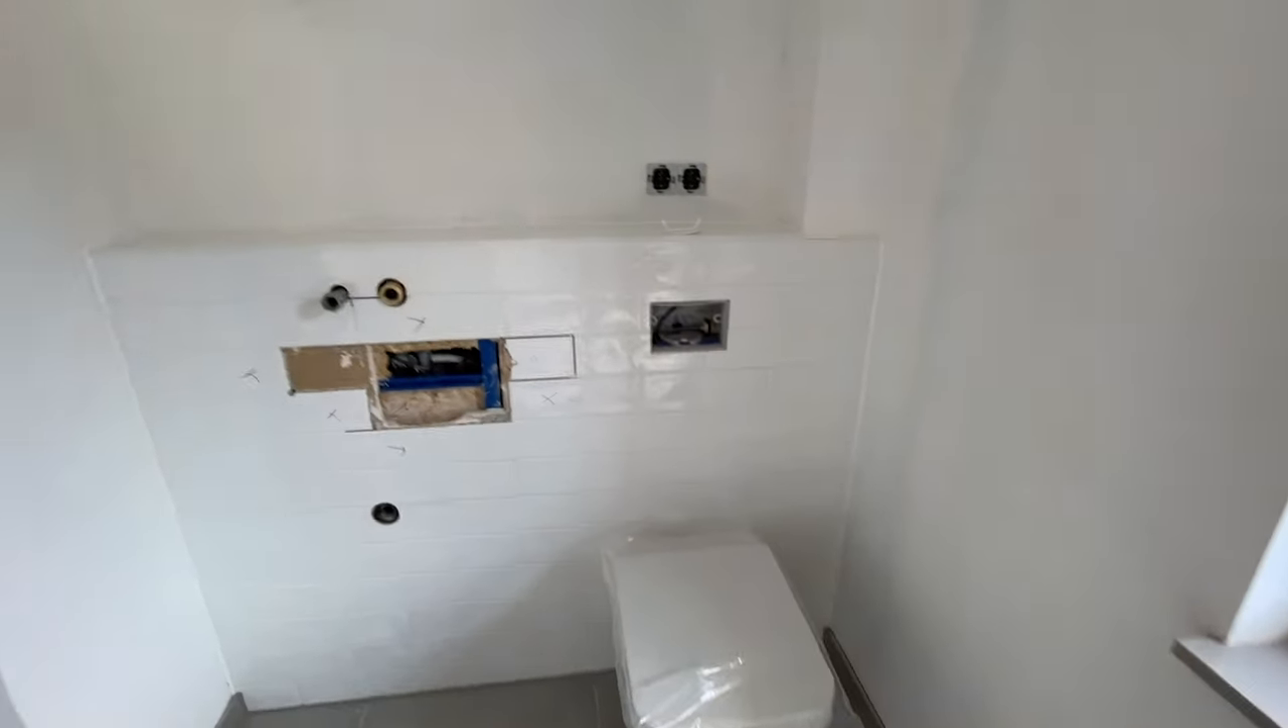Einige fliesen sind defekt müssen noch mal ausgetauscht werden deswegen hängt da noch kein waschbecken.